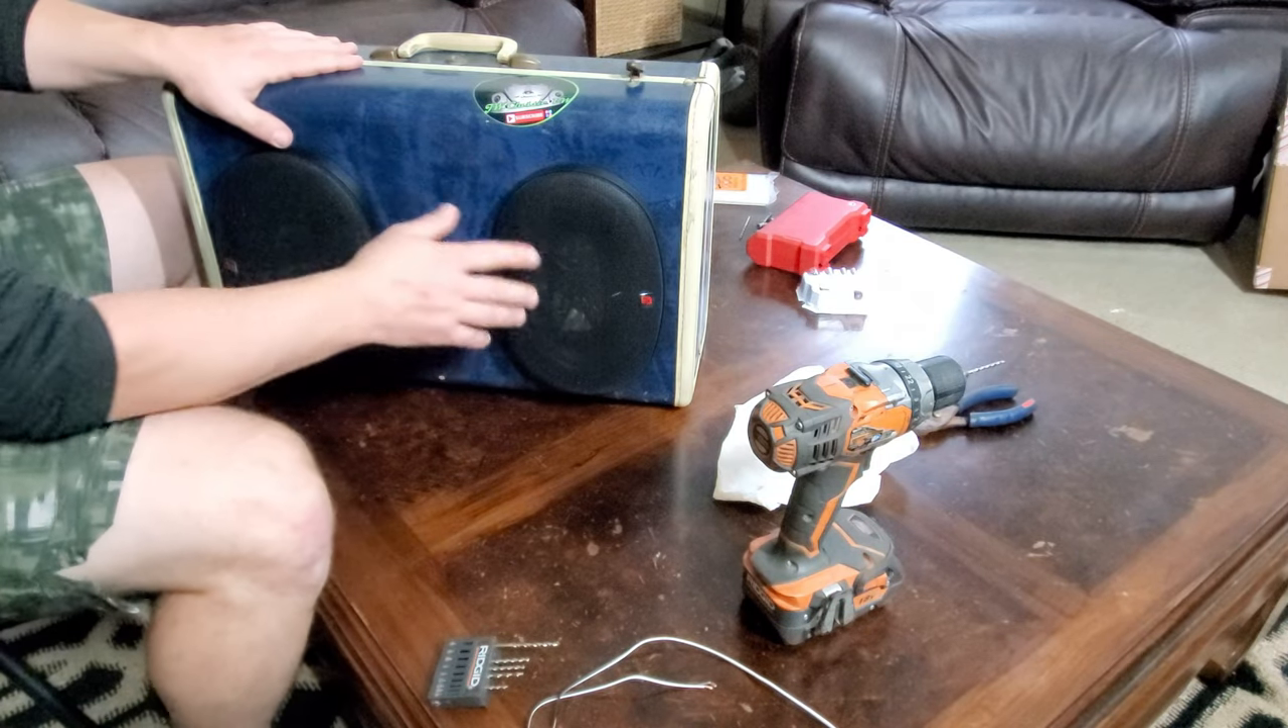Well, guys, there's the box. I got the speakers mounted inside of it.